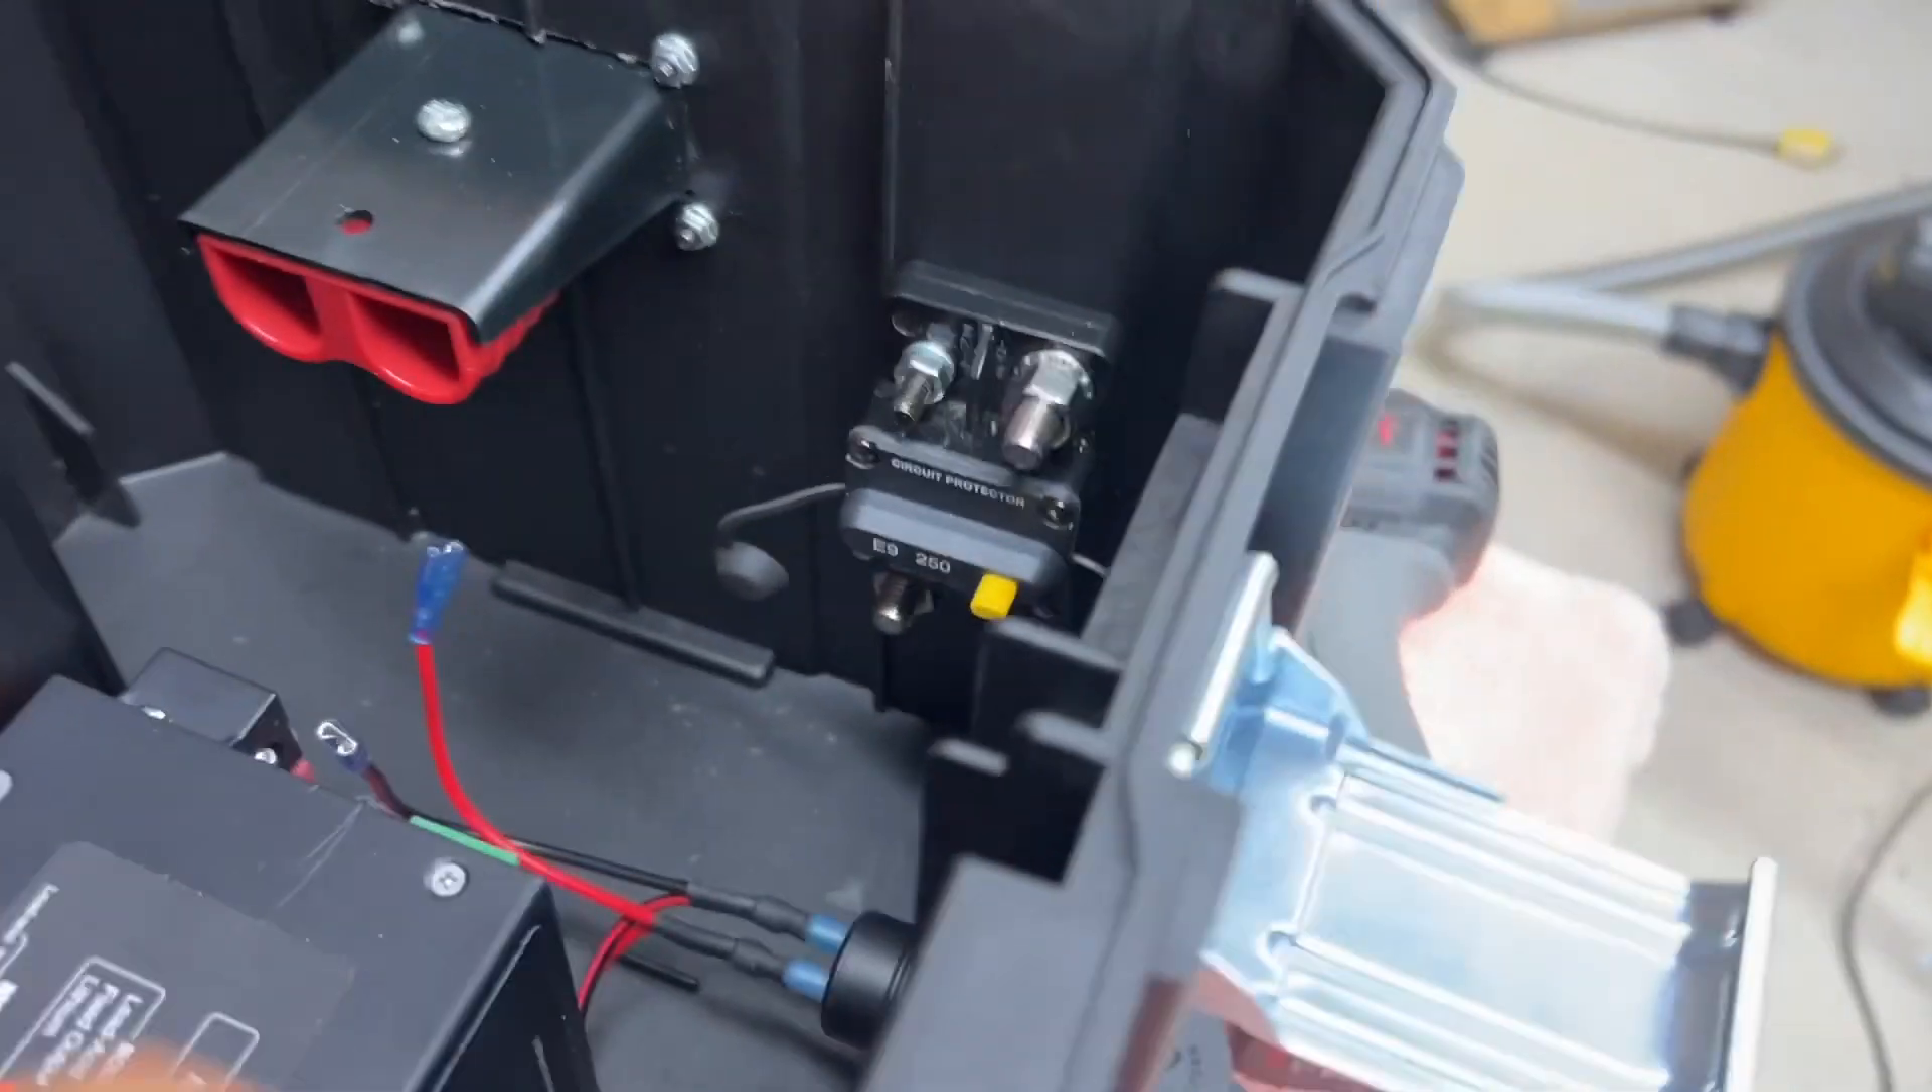We've mounted the circuit breaker, right? 250 amp, that's in line with the positive.